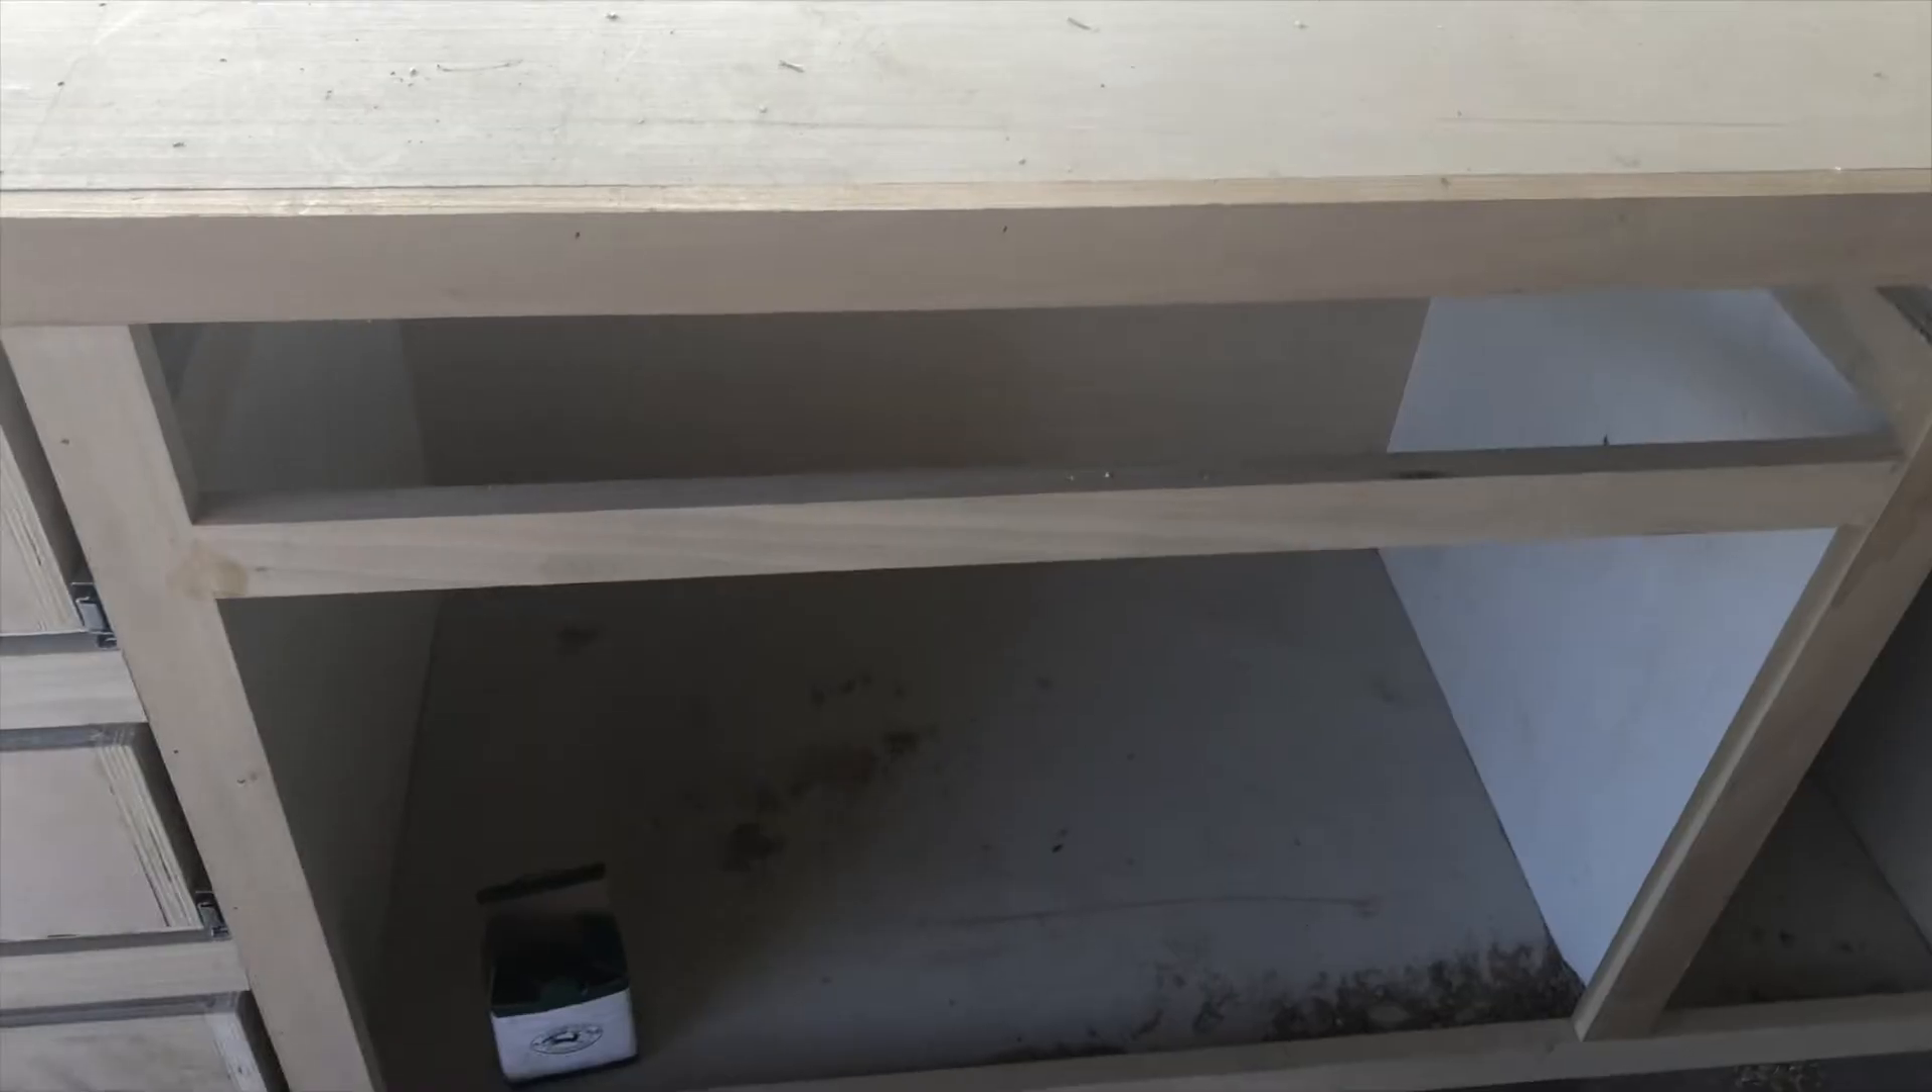All right we got one big drawer left to build right here.